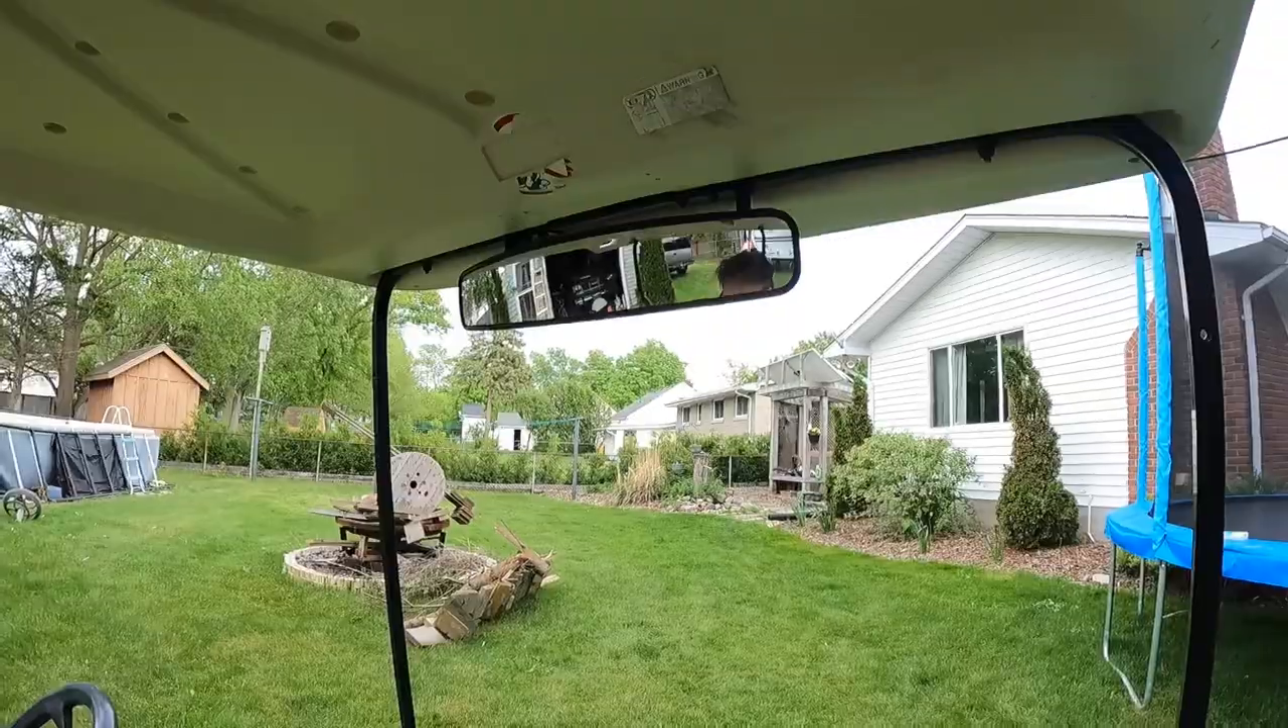So there we go mirrors installed.